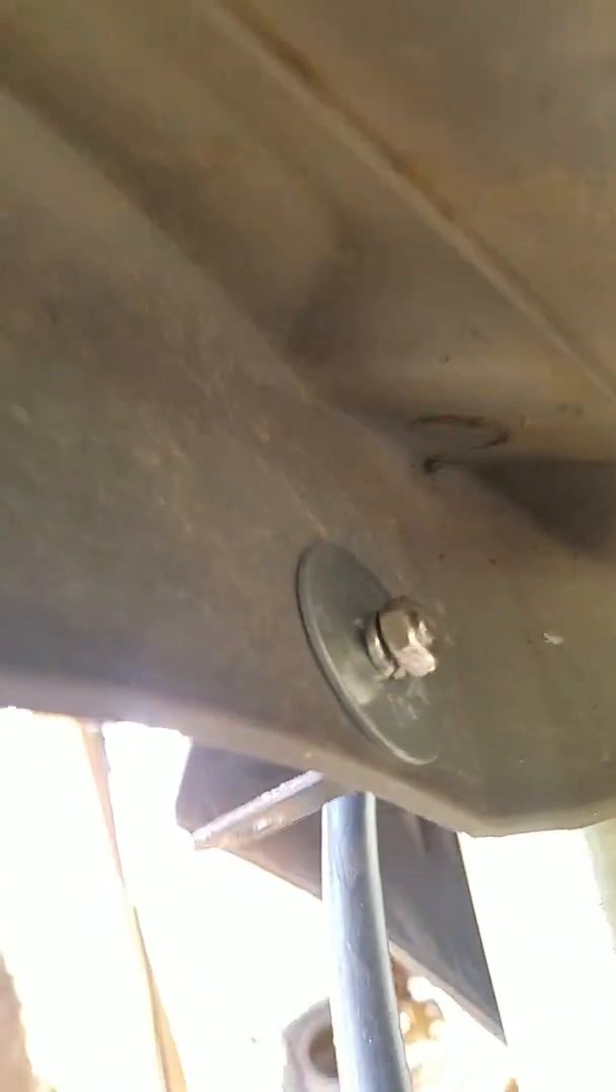I've got a fender washer on the inside so the bolt doesn't pull through the fender.